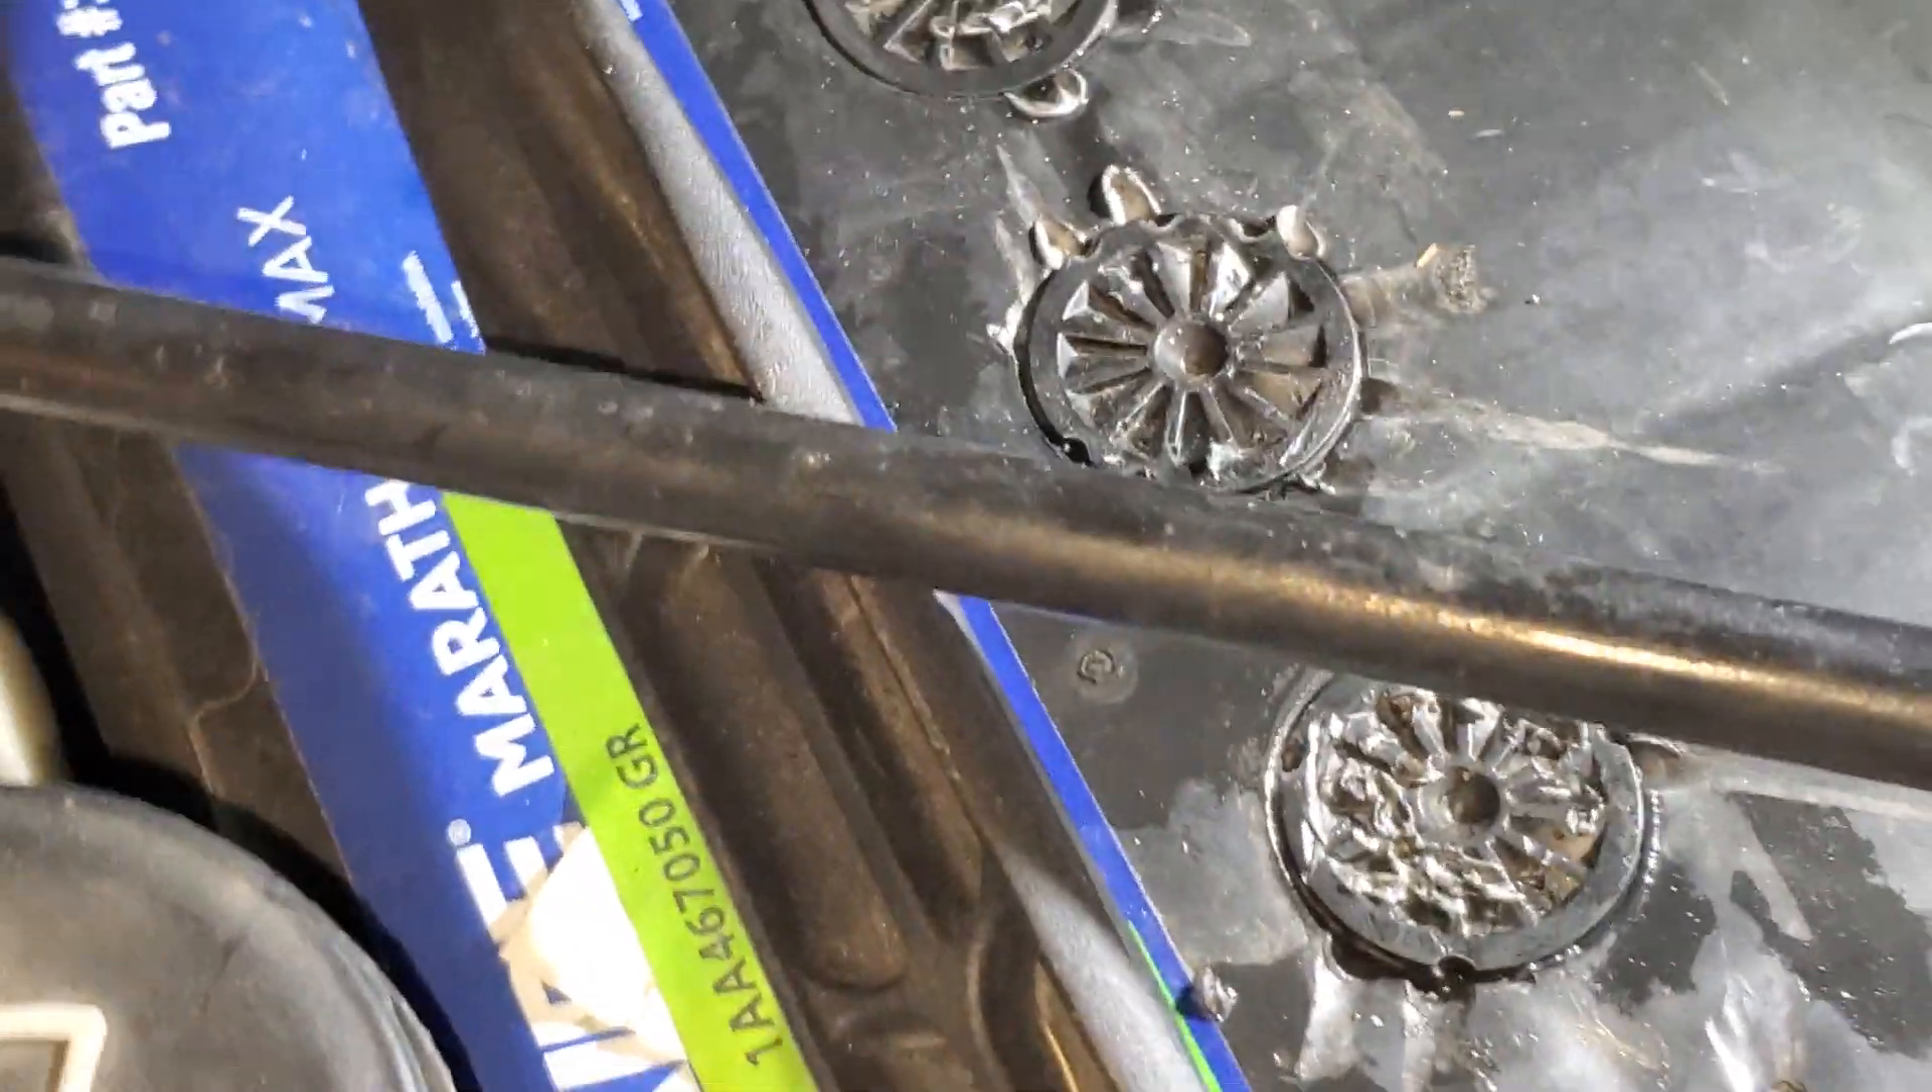All right, well the battery caps are back in place.